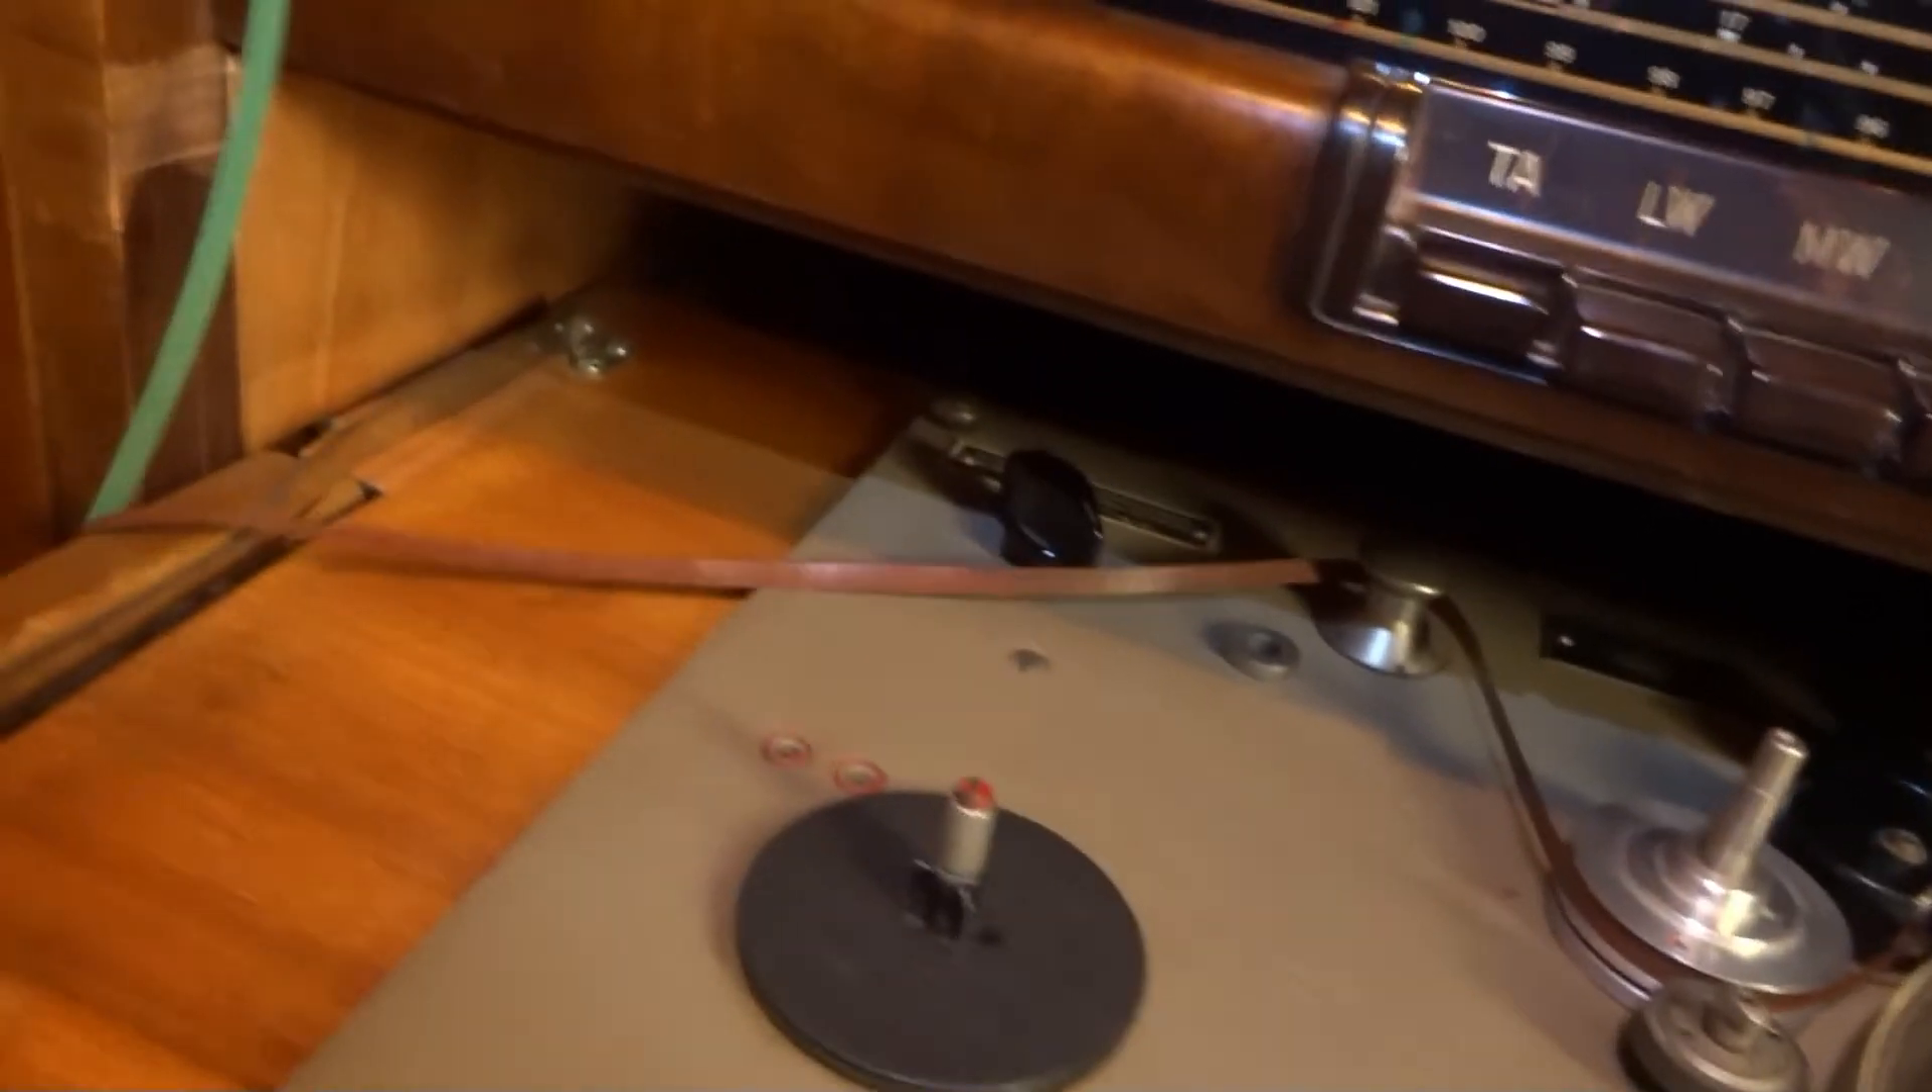Ja, jetzt fehlt natürlich noch die zweite Spule.